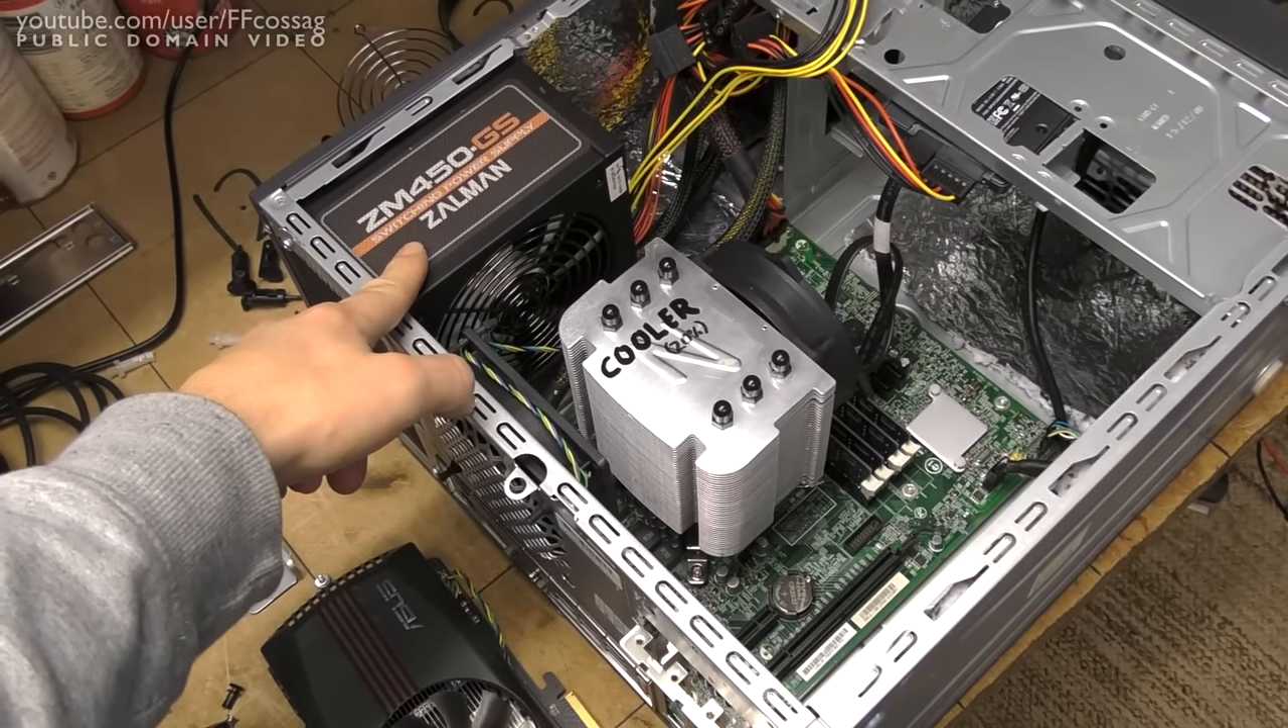We've got something which is really starting to look like a PC. So a power supply I've chosen is a Zalman 450 watts.